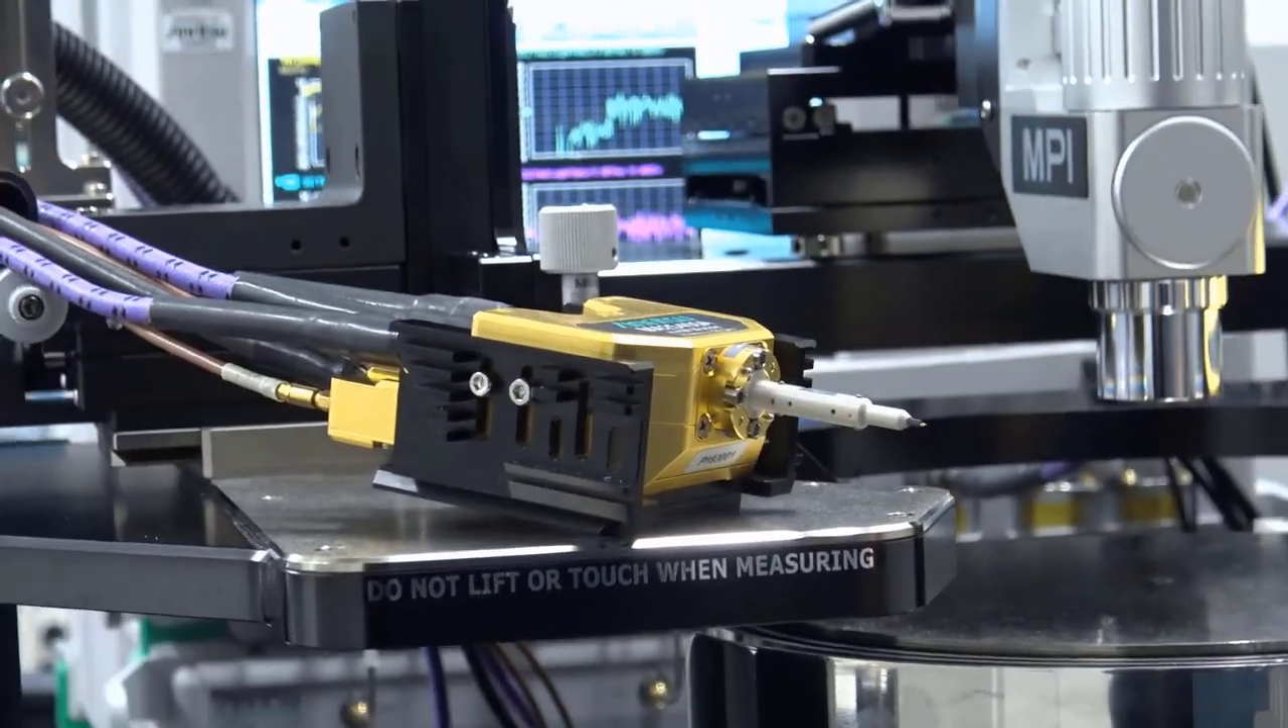And so now we have our probe mounted onto the module.